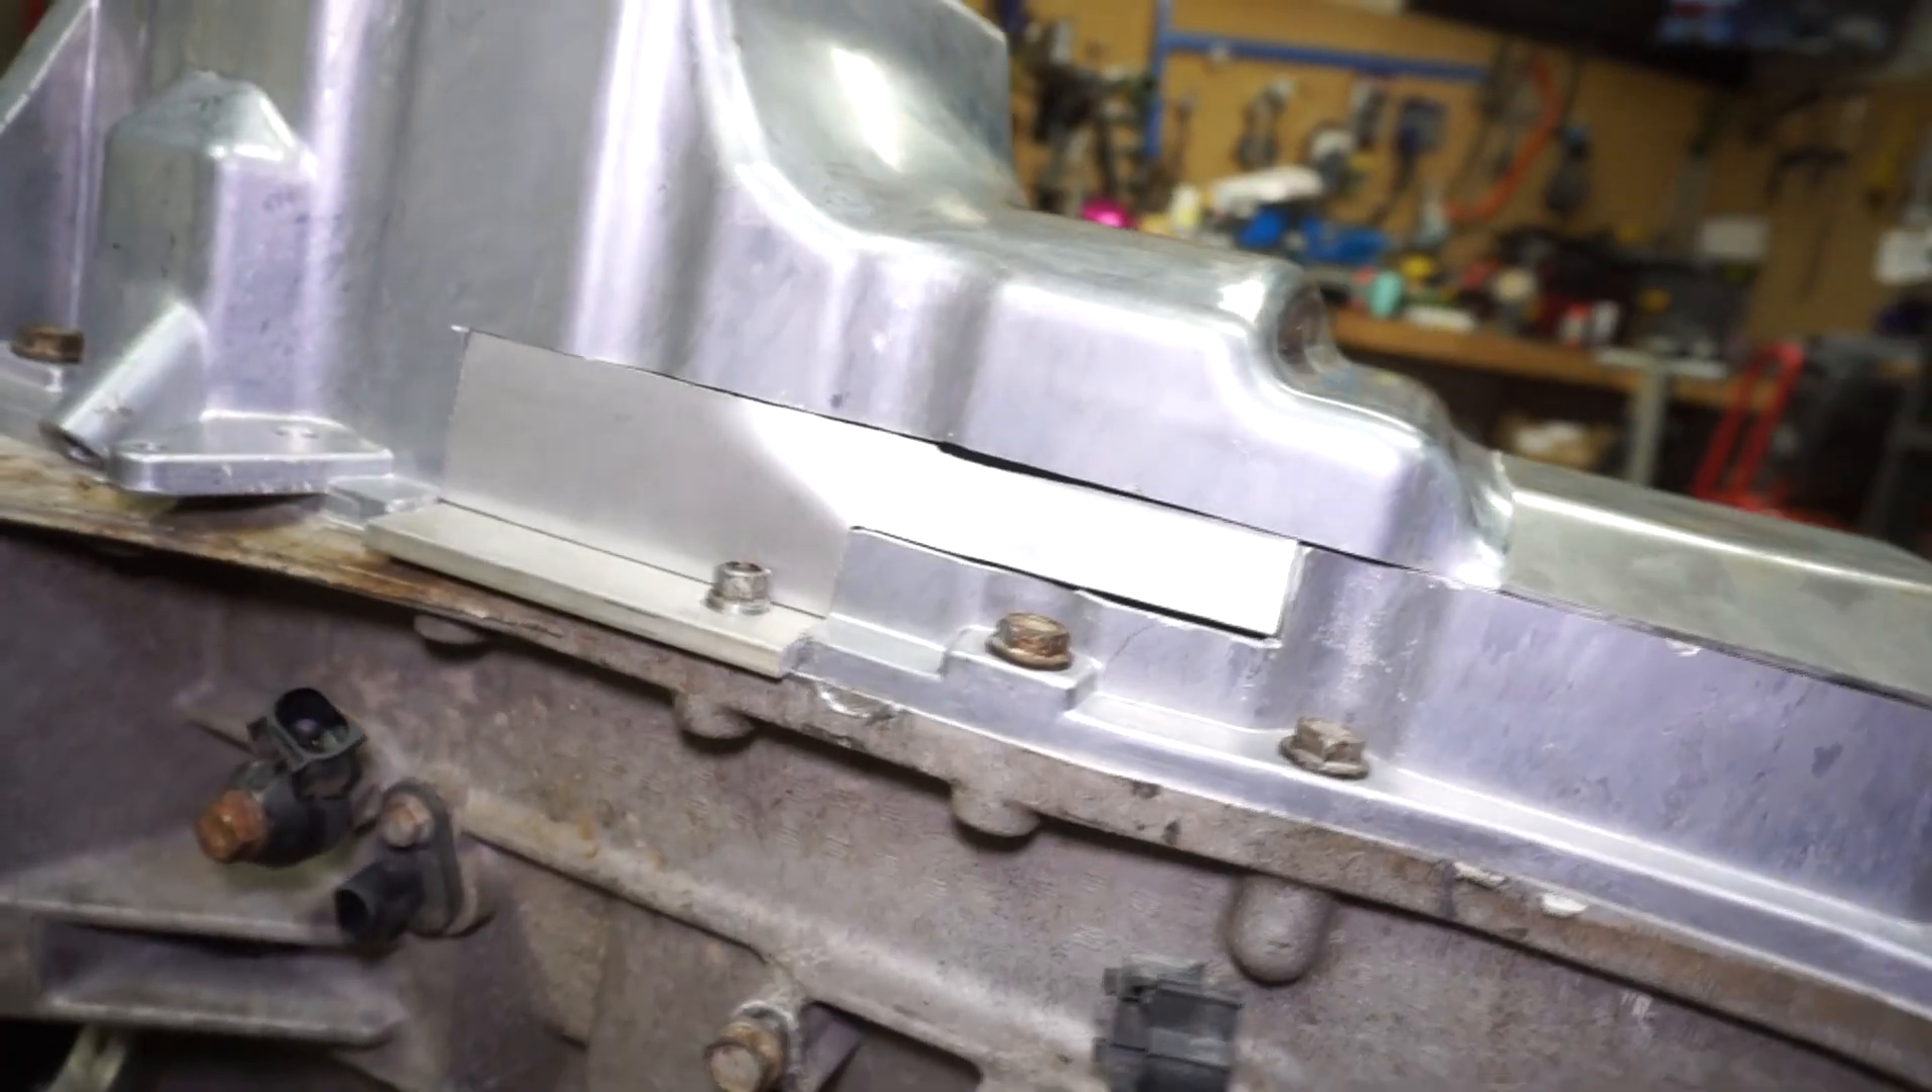This piece on the back side was a little bit tricky and there are some gaps in it so i'm just going to weld over the gaps but it should all work out.